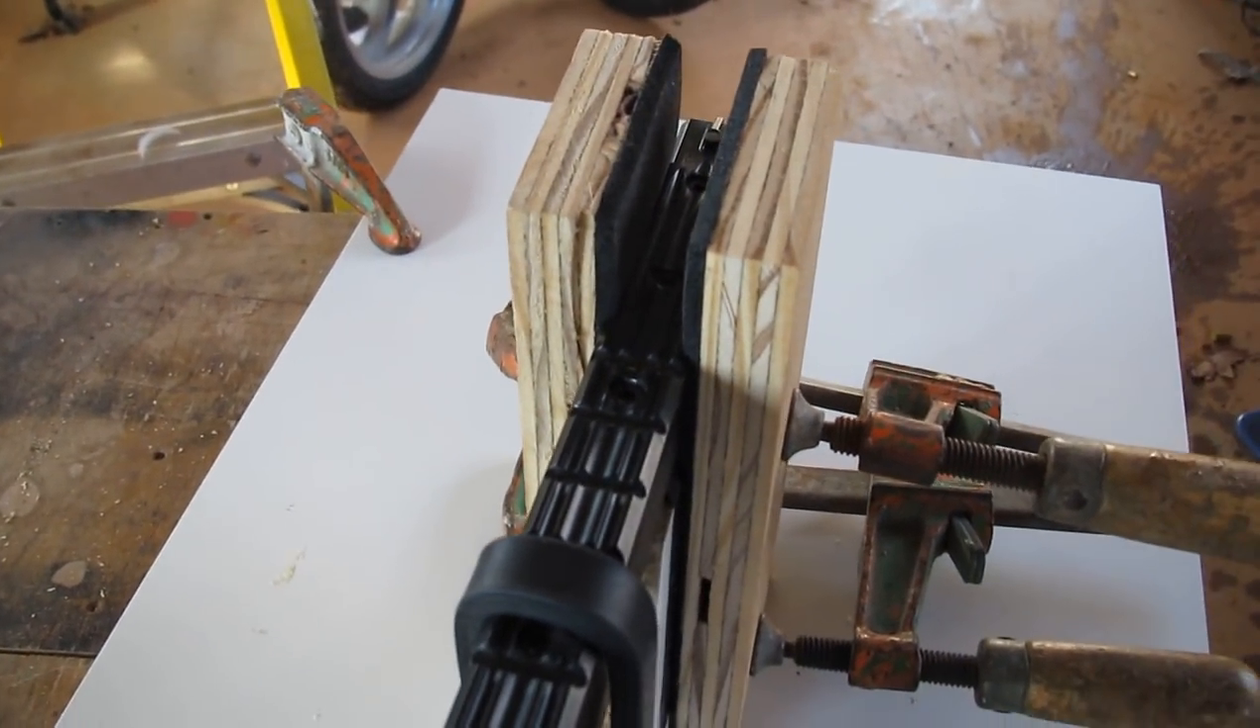Took a couple pieces of neoprene, glued them to the scraps of plywood, and clamped it so the gun is secure.